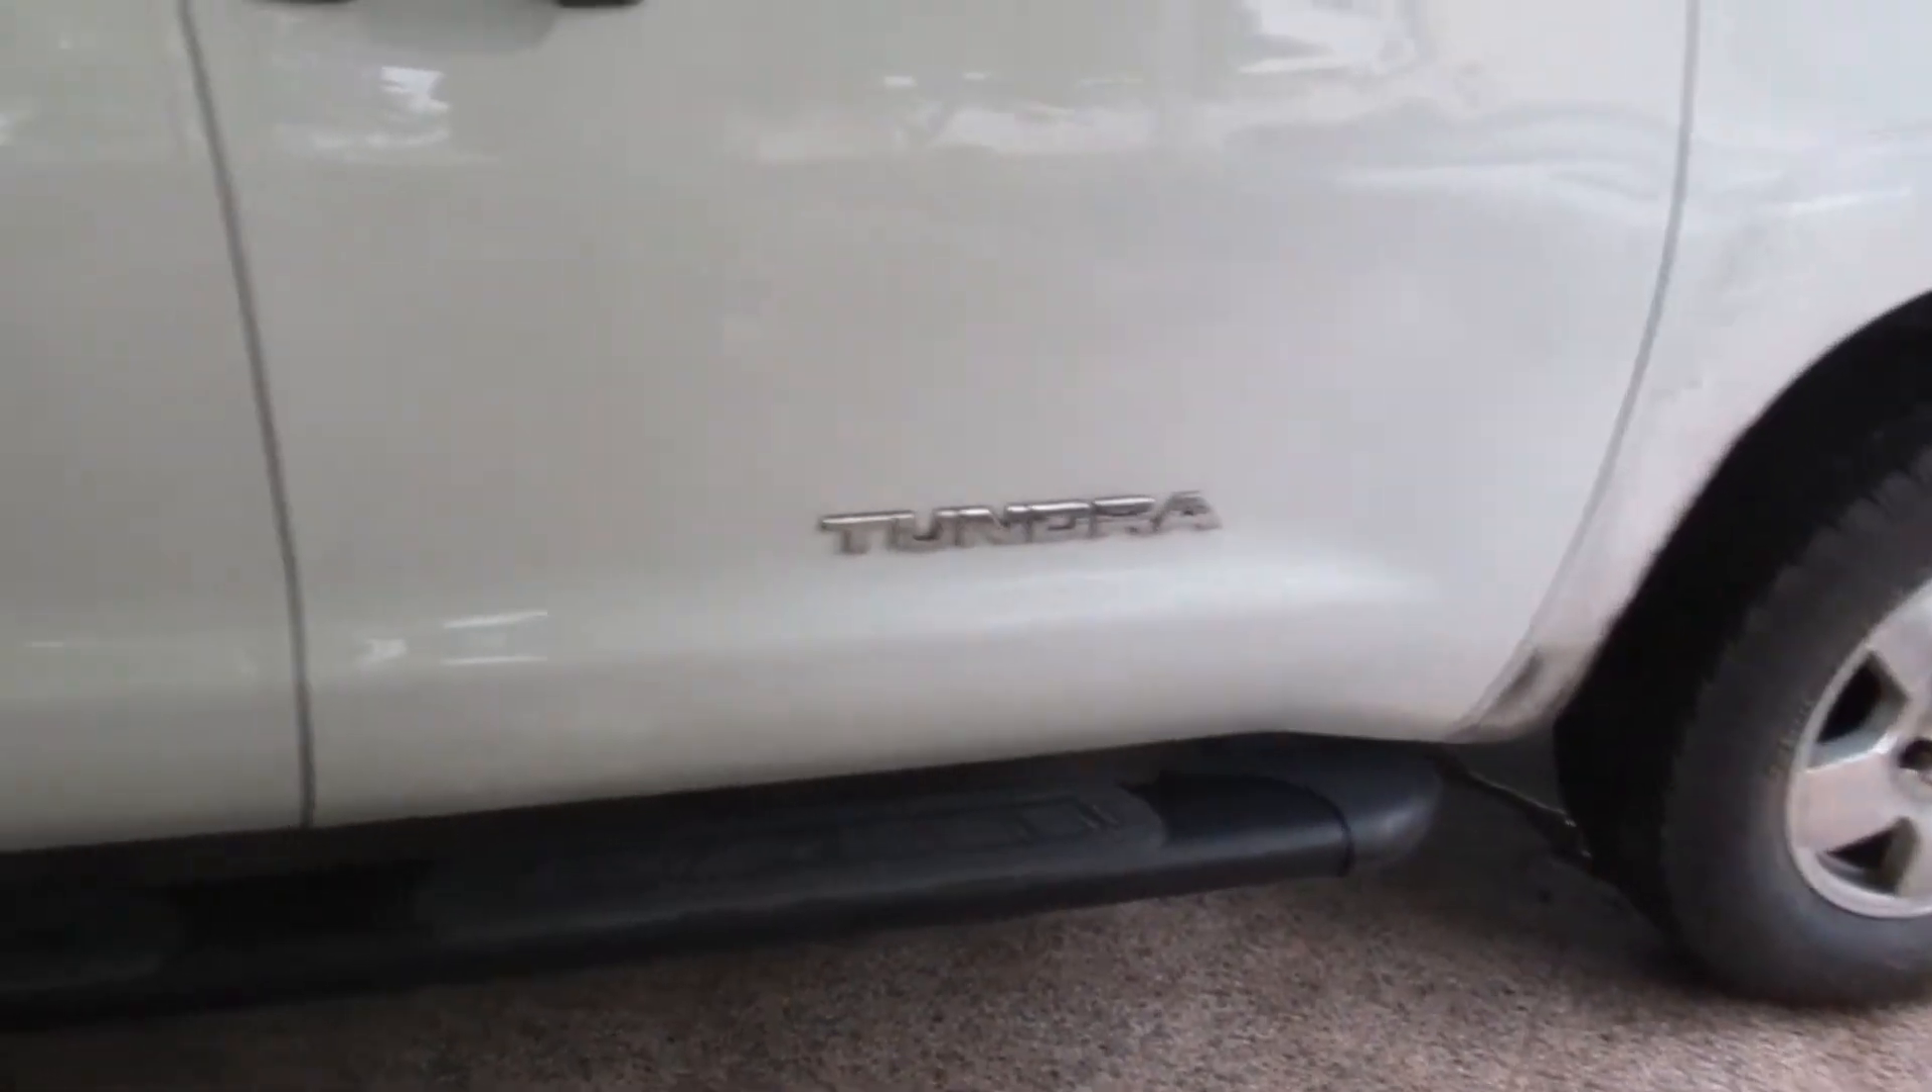So I got one of the running boards on.